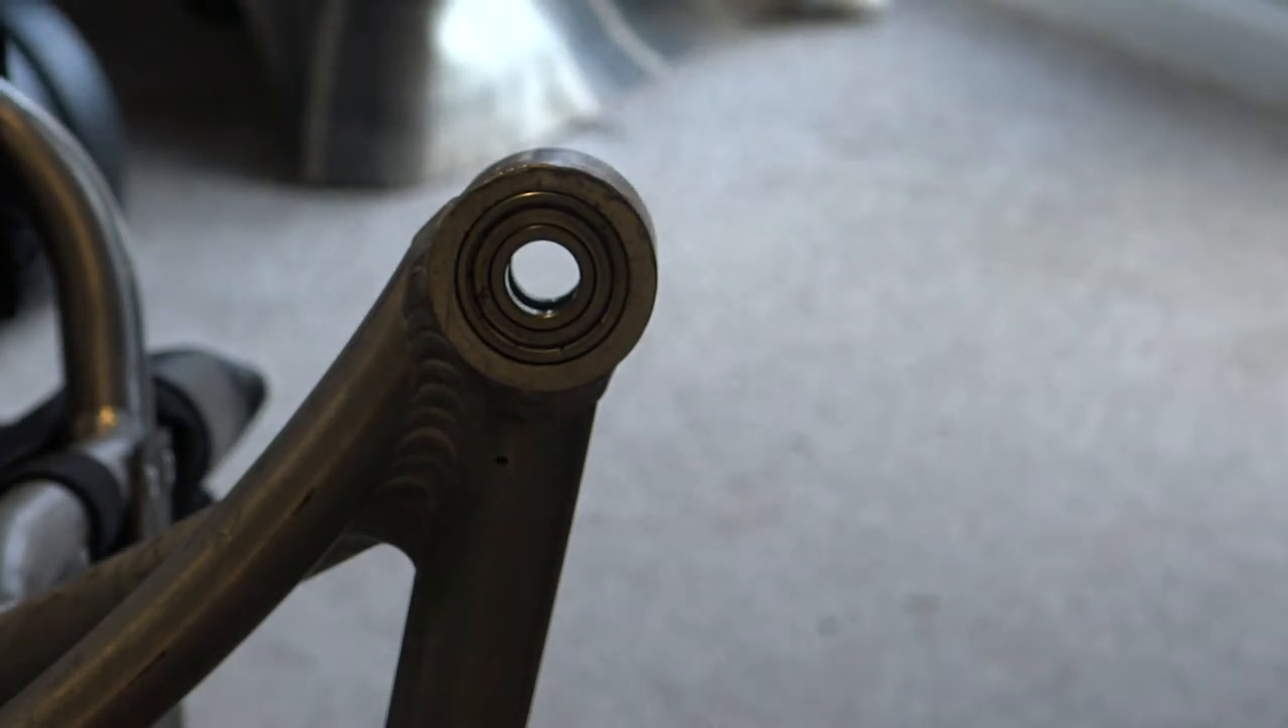We have just removed the caster itself and what we're left with is just a caster pod which is housing two bearings.